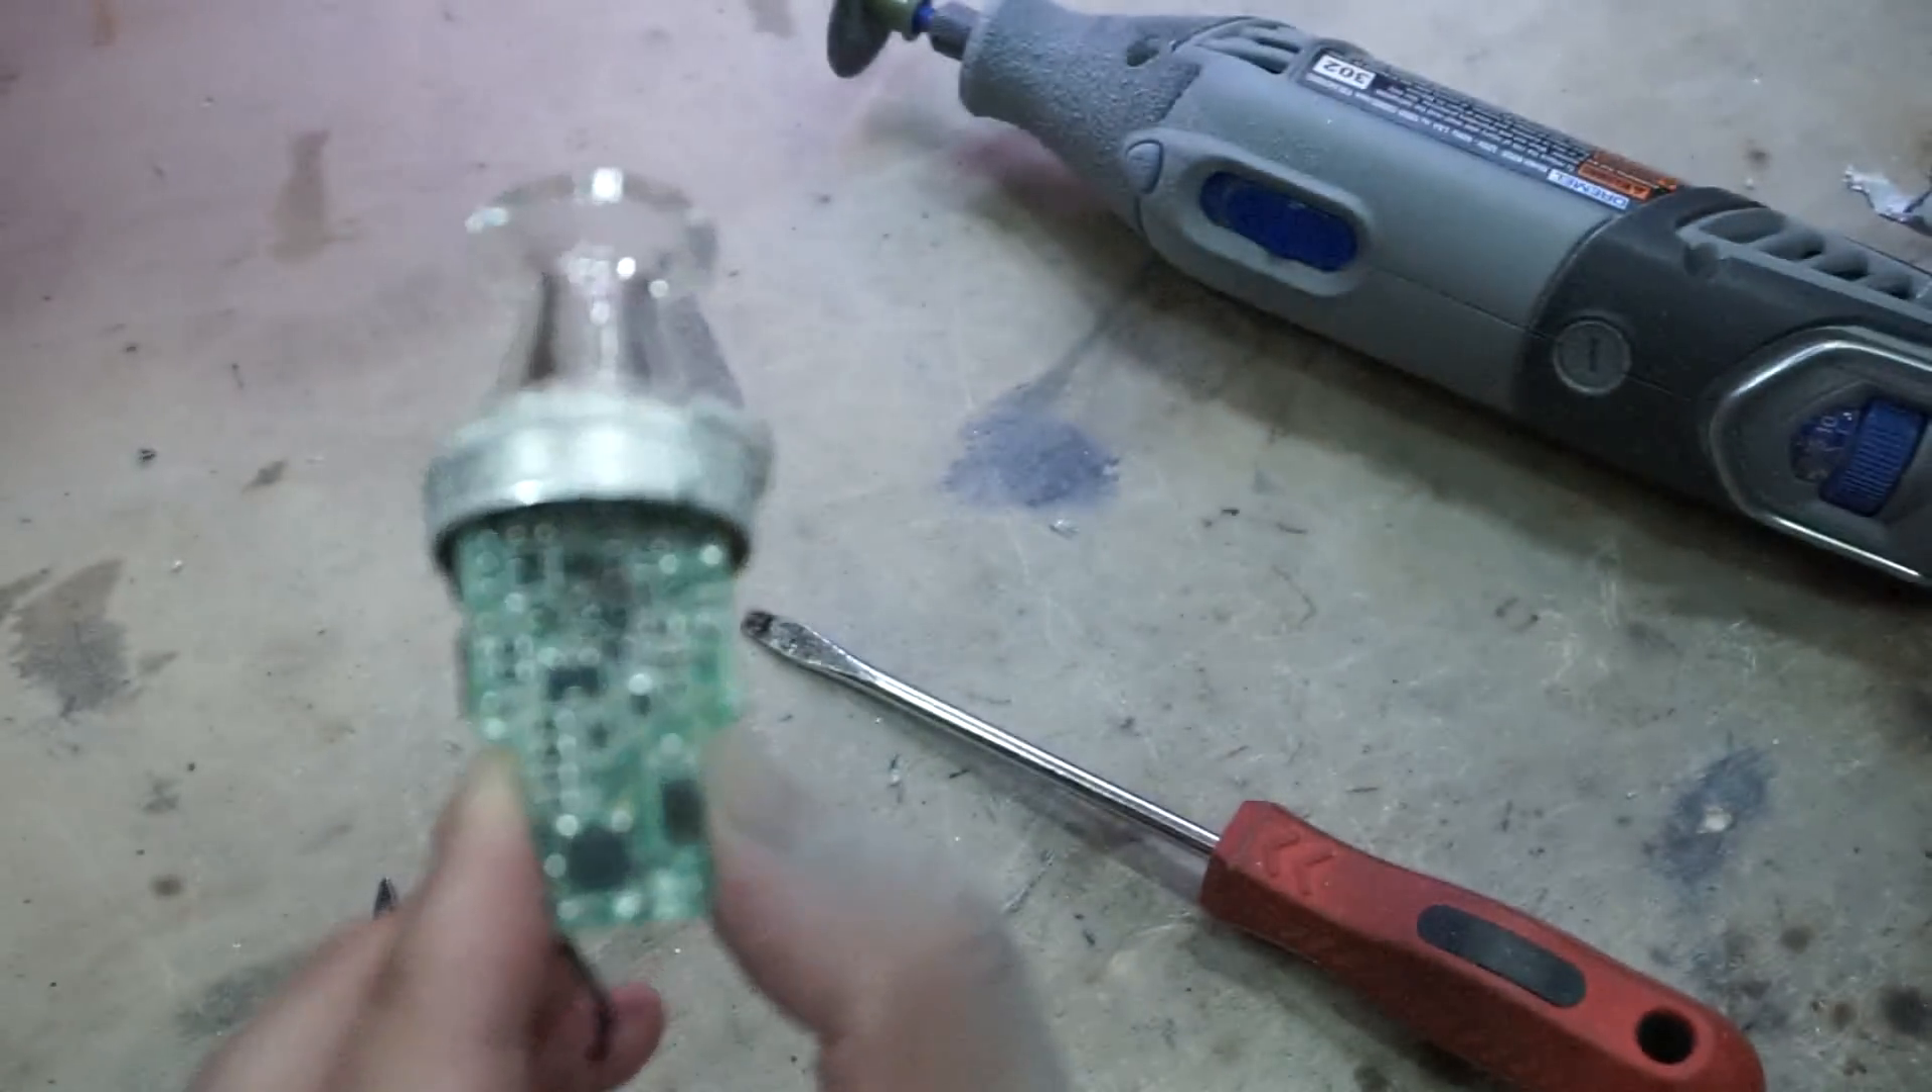And I think we can now, so now we can see the board is exposed.